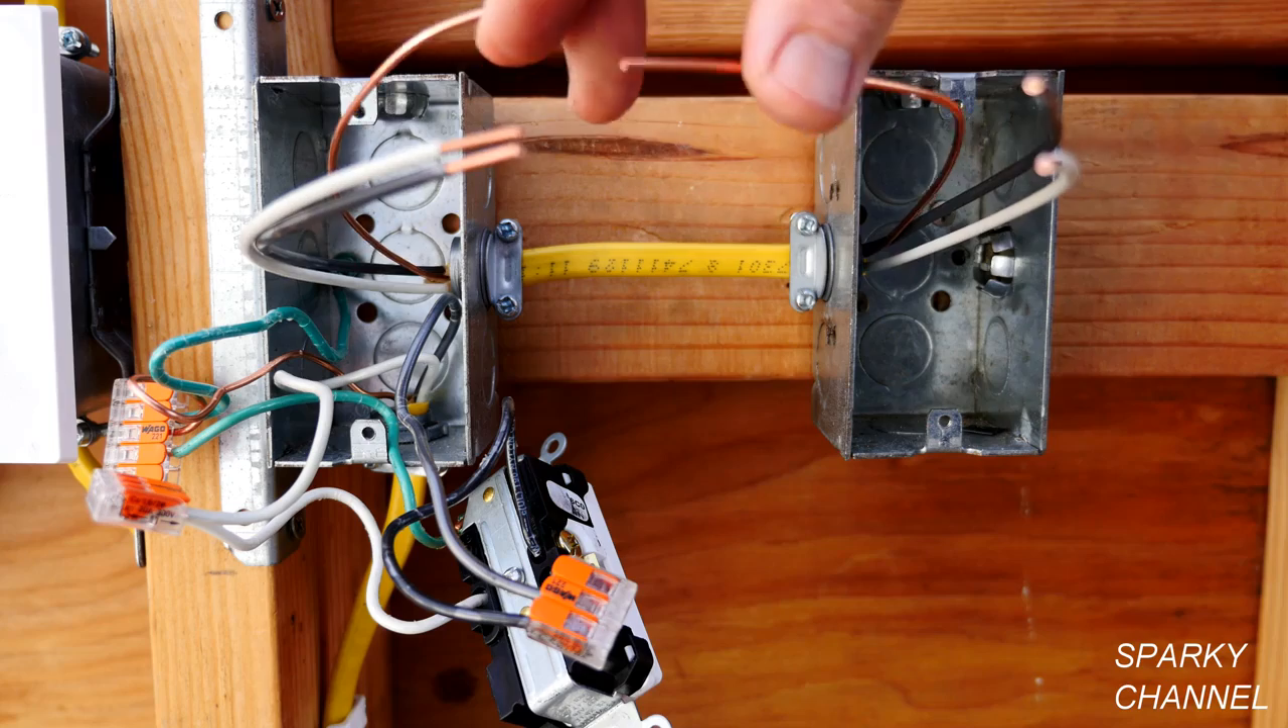I have installed the new cable. See this cable has the ground wire and that is the big difference.